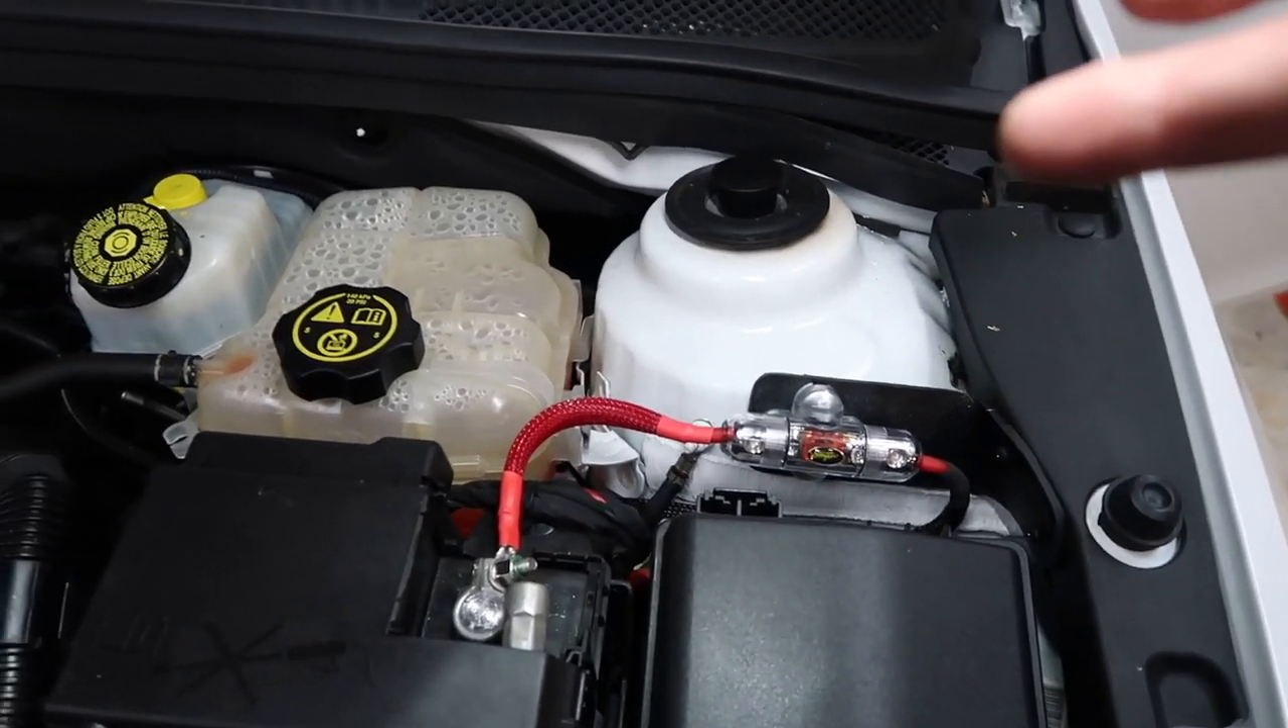So the fuse holder is in place and ready to go. Made a bracket that mounted to the side piece of plastic here.